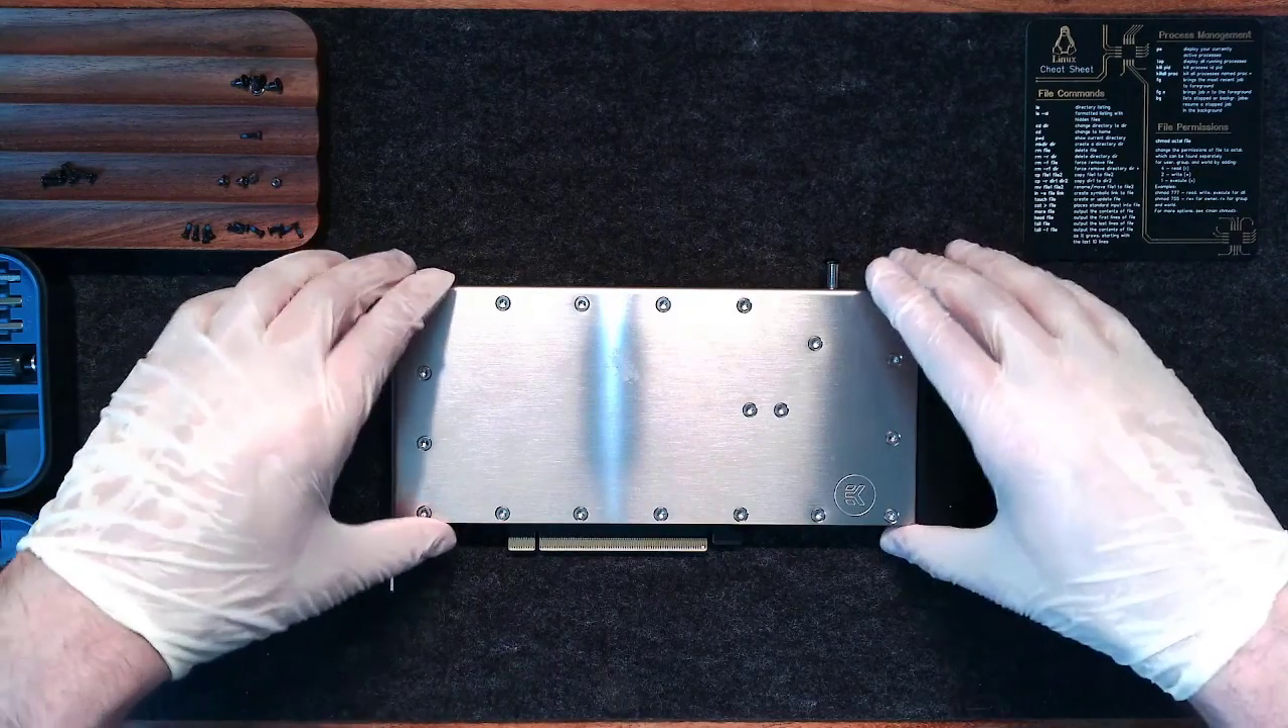The heat sink is installed. Everything is lined up.